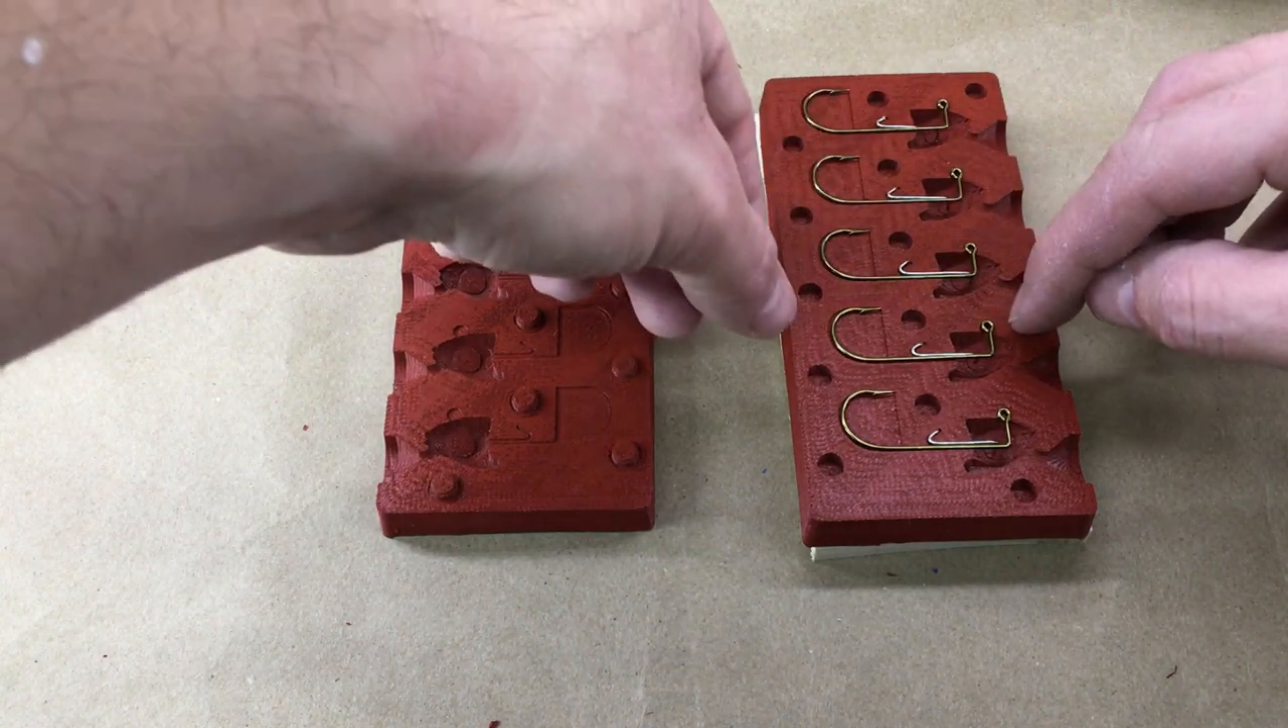Hooks look like they fit perfect so i did a good job during cad.